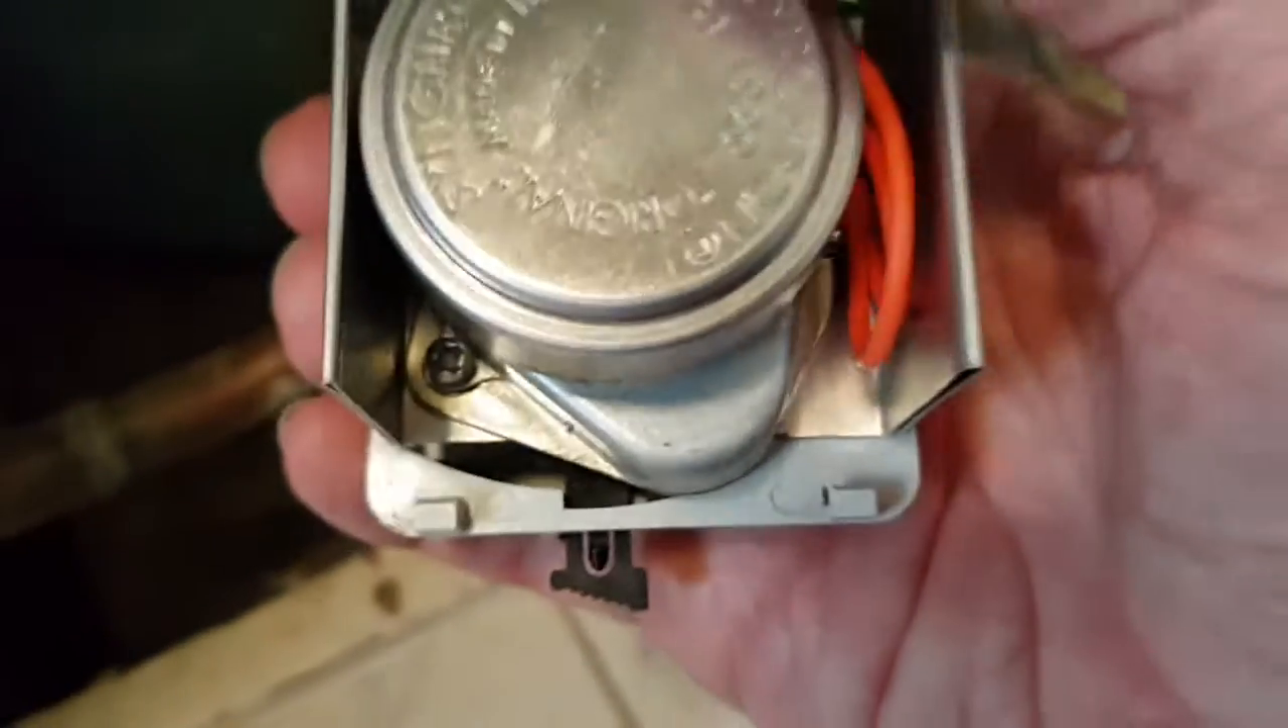So we've got the new motor fitted now pretty much a straight swap.